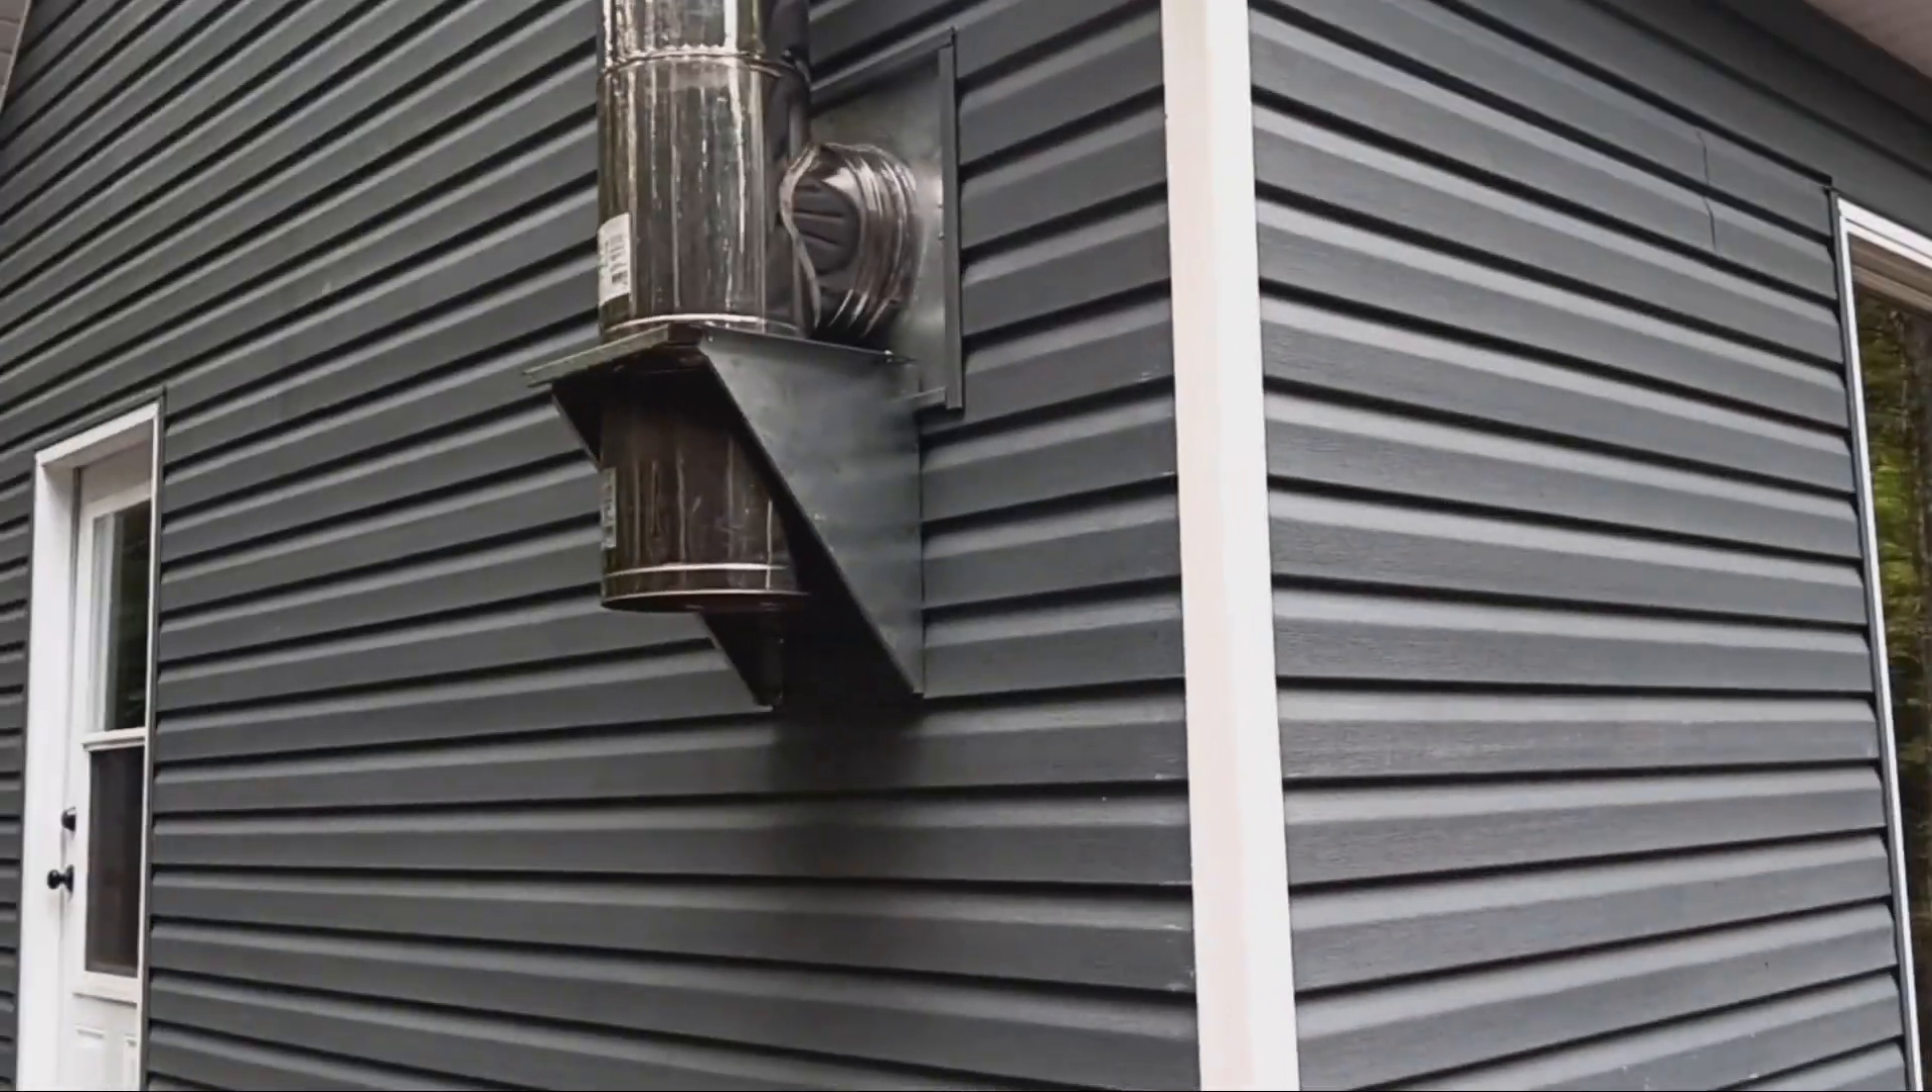I've also did the hardest part of the chimney which is to install that wall thimble to go through the wall T you know just that first starting point for the chimney.